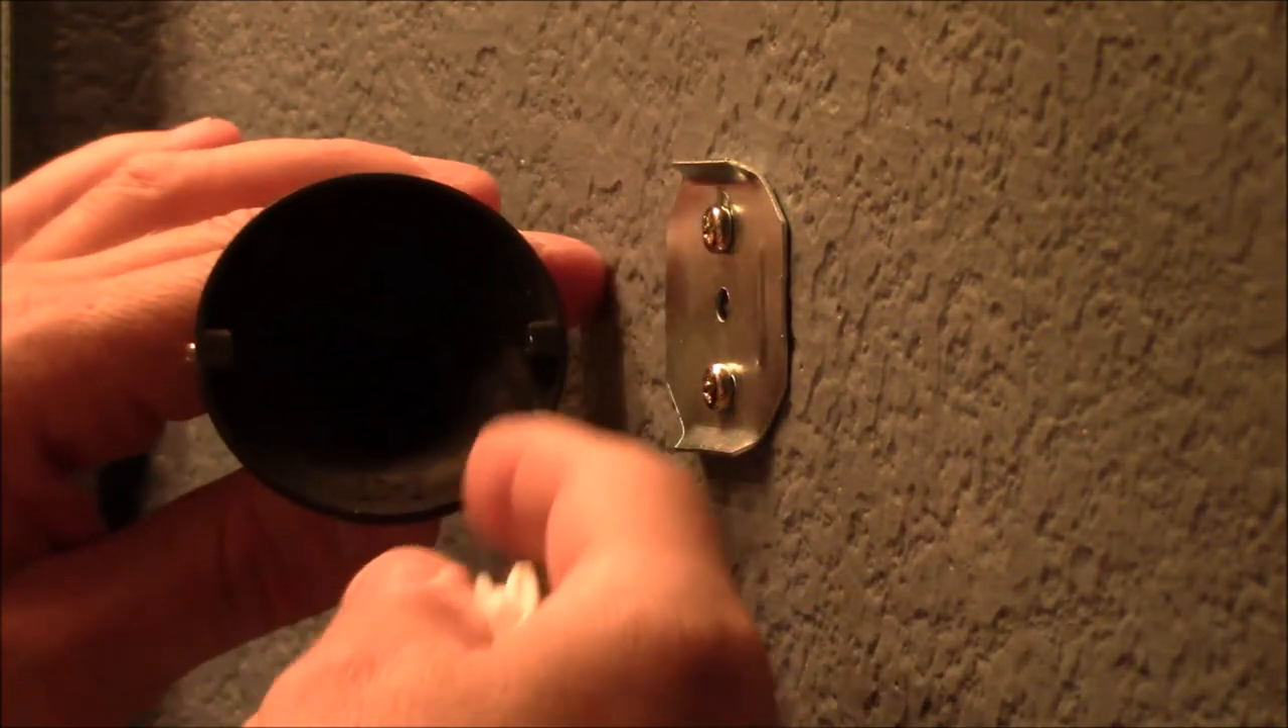So, we've got the mounting plate up, no problem at all.